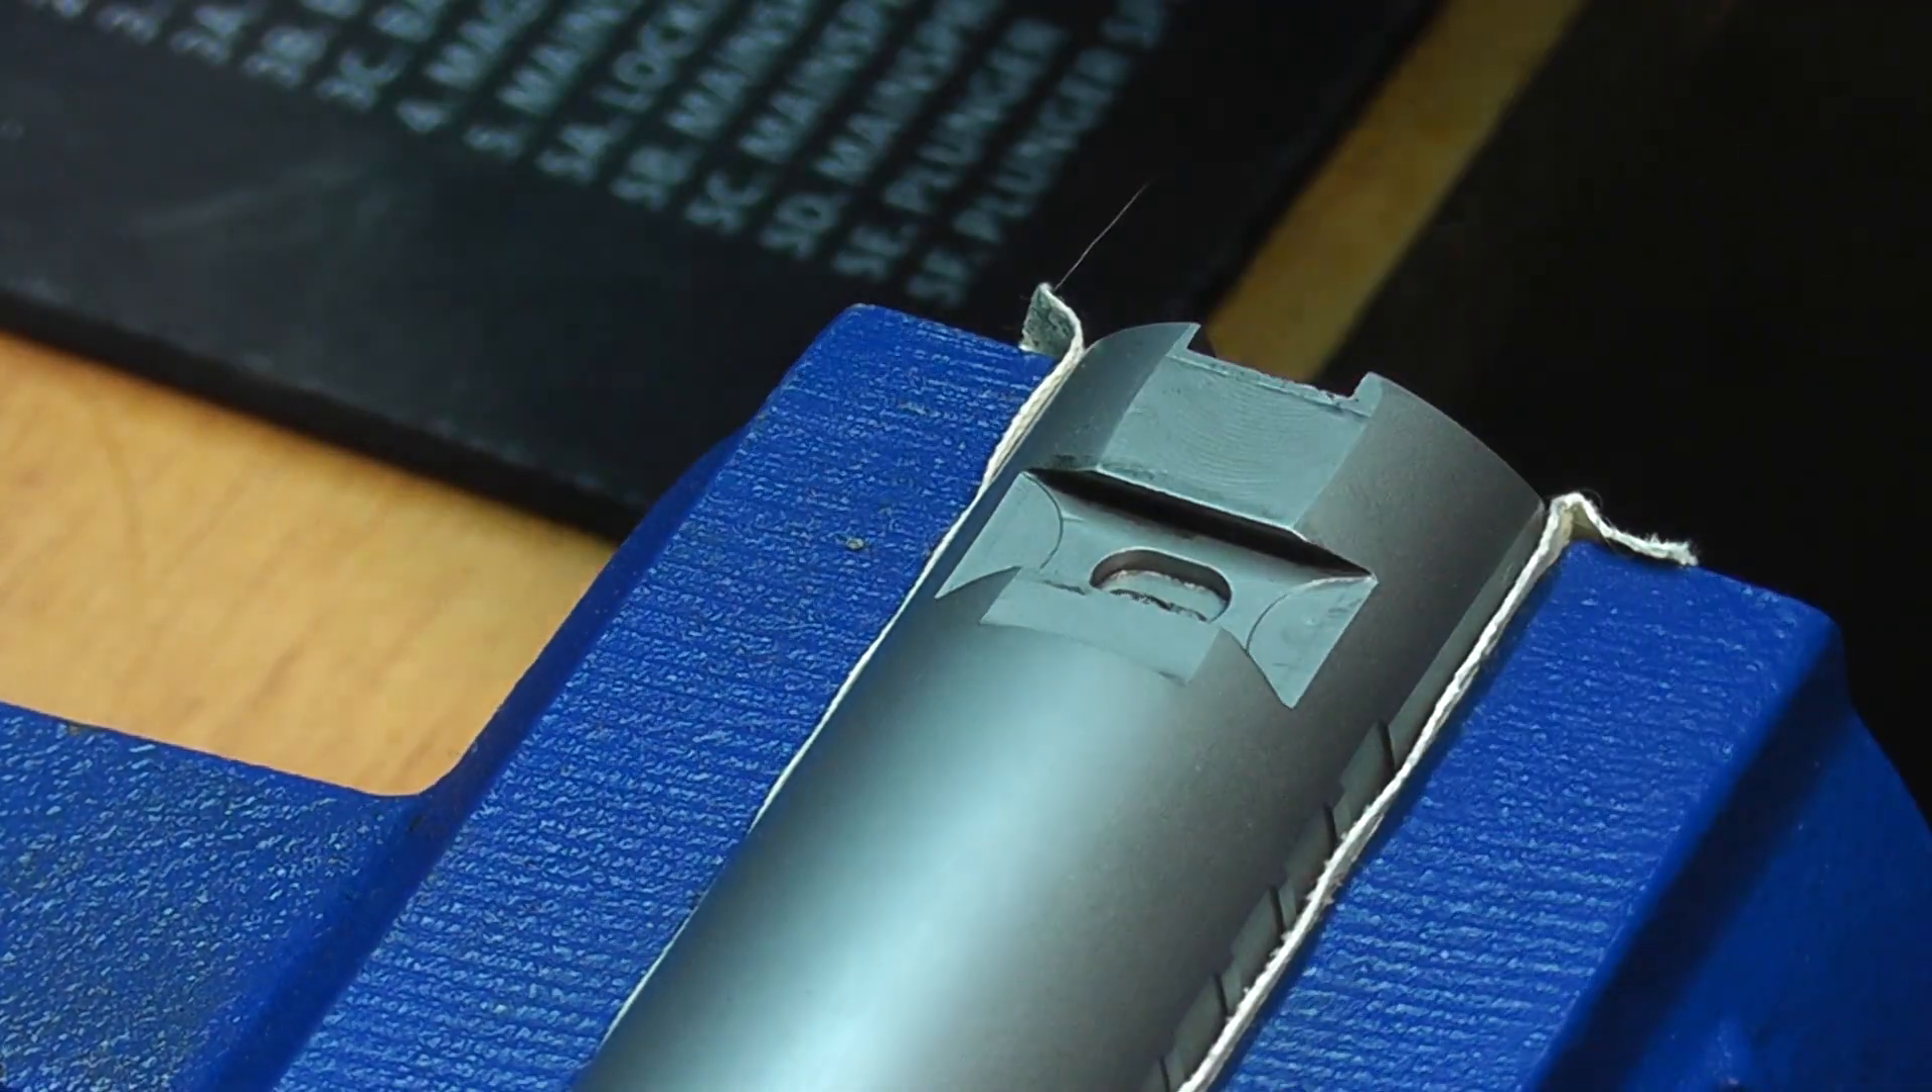Okay, so I'm able now to get the sight out, and I can see where the screw actually sits in here and where it normally is.